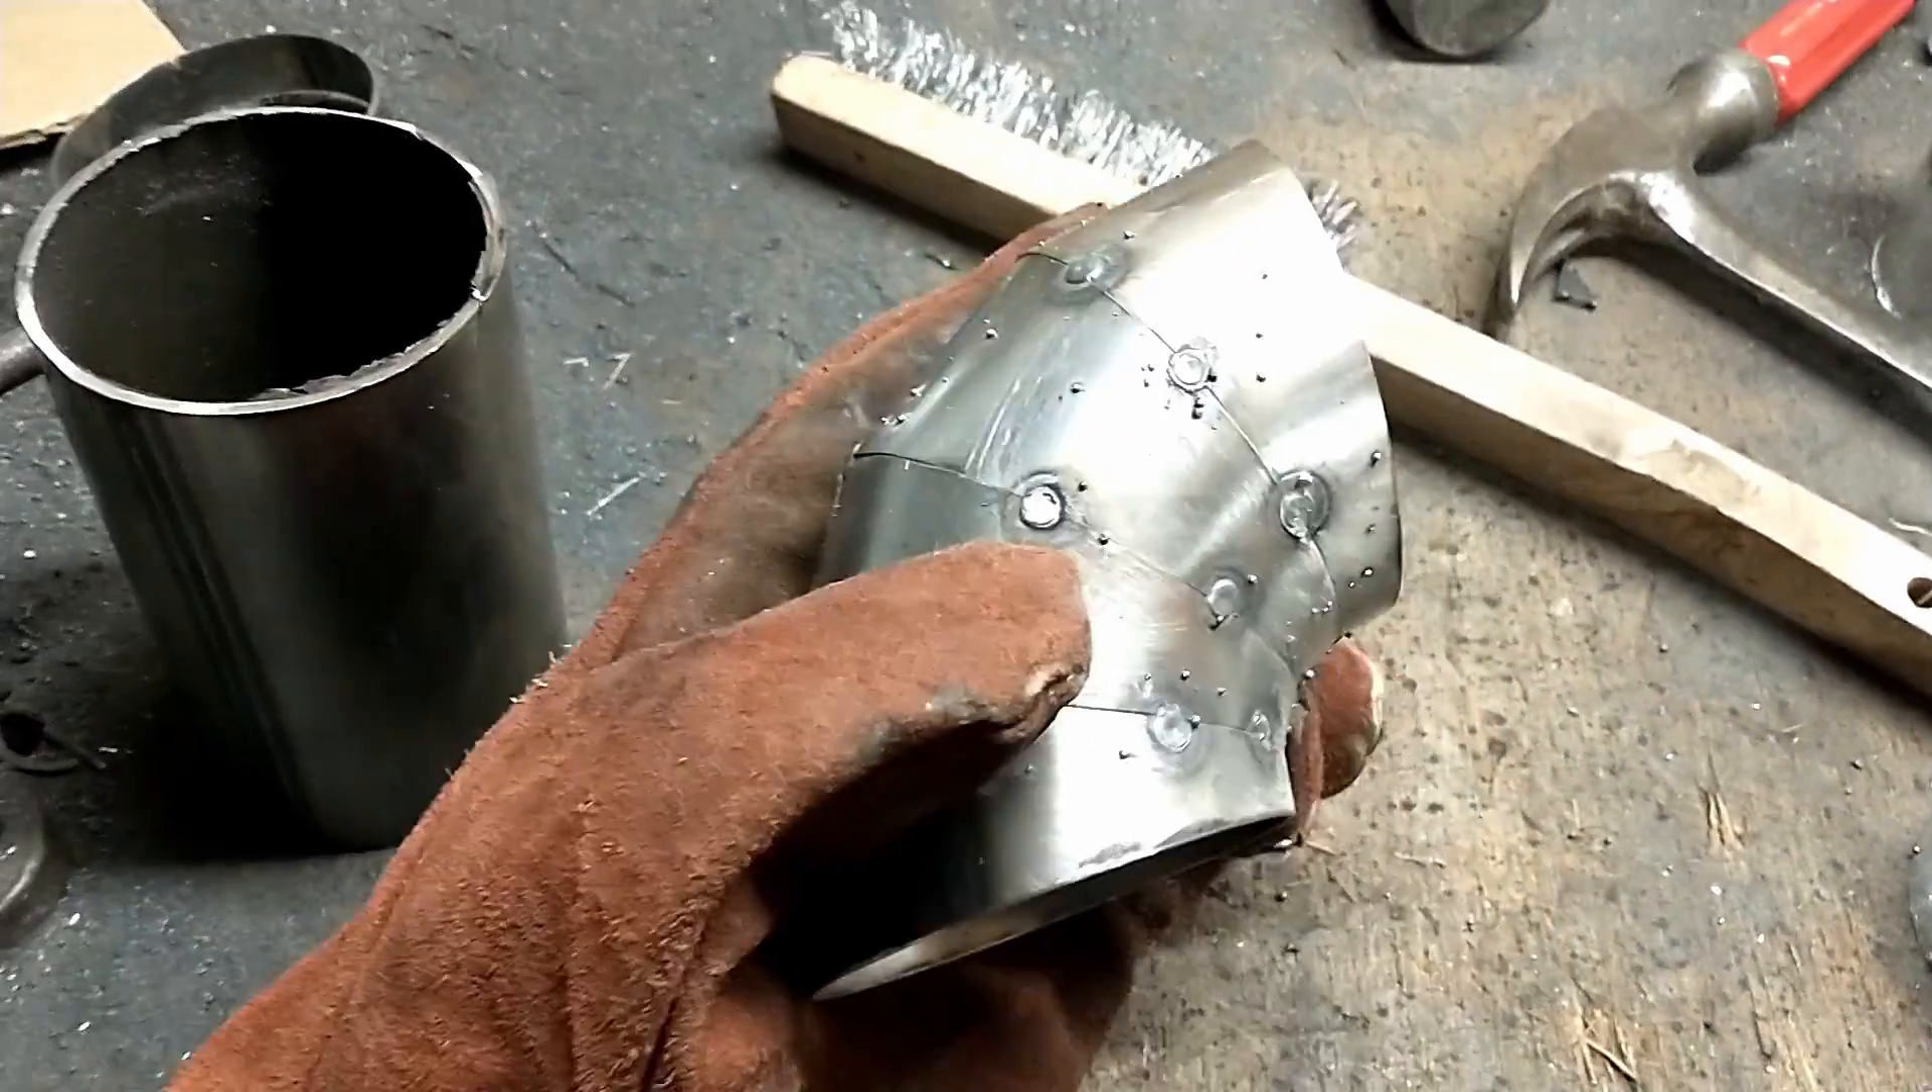So we cleaned up the pie cuts and went ahead and tacked them together.